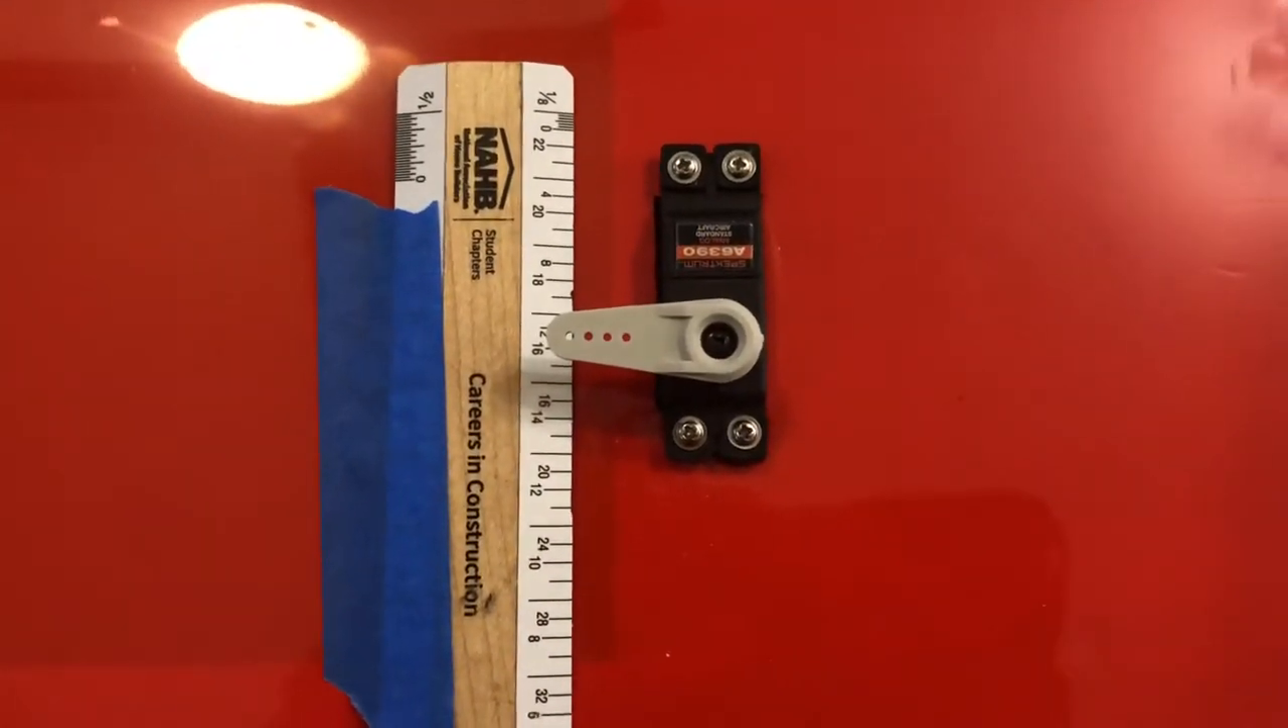All right, so now we have the servo installed with the, uh, servo arm.